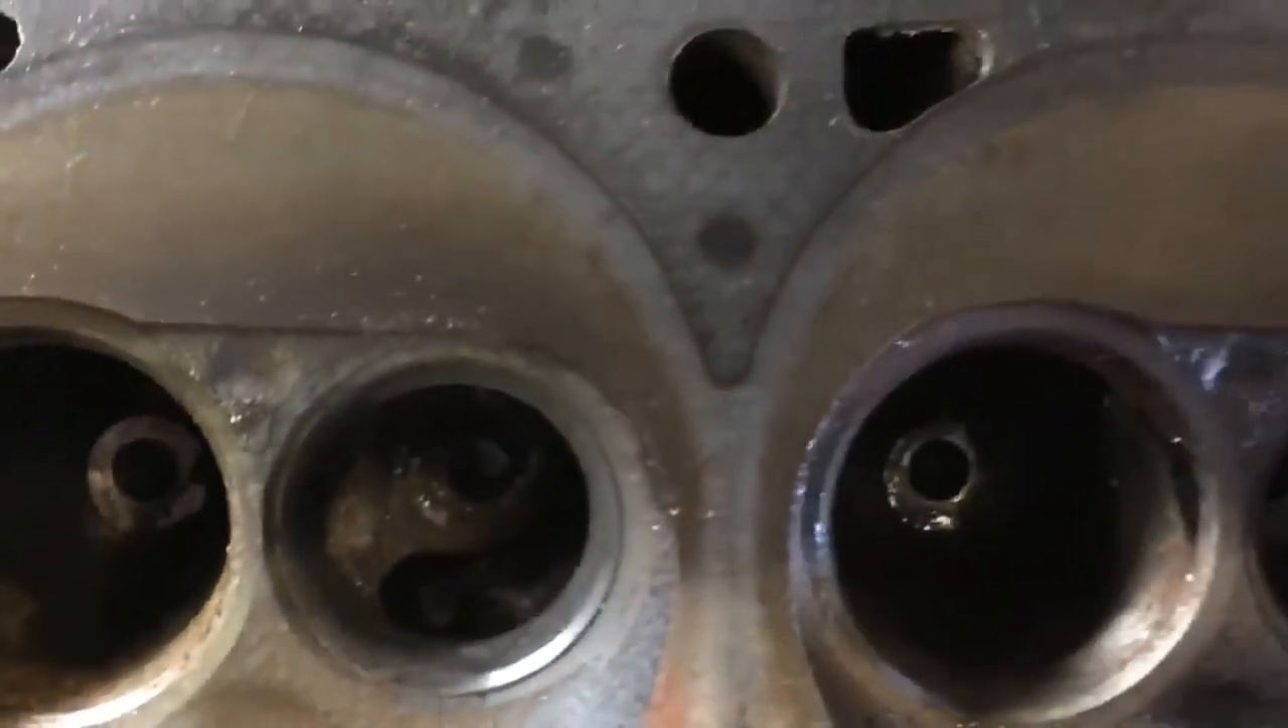This is the side with the valves removed.